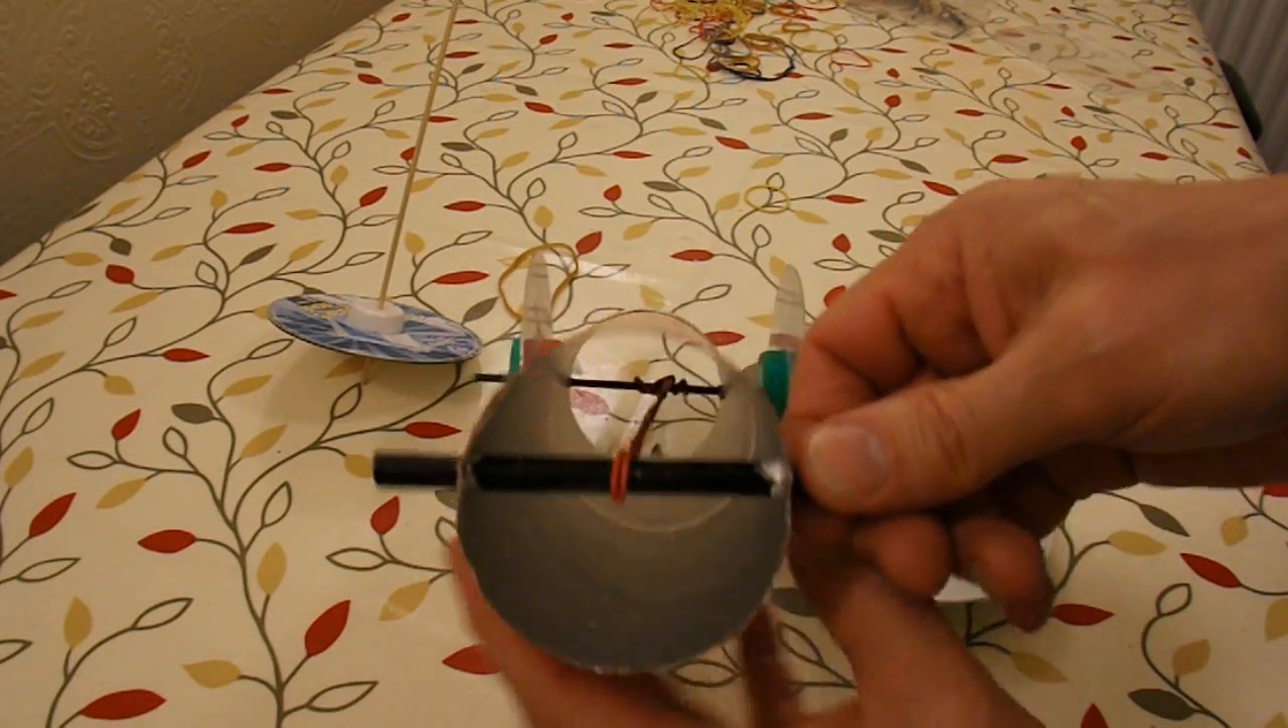Right, so now the rubber band is tied to the ball pen tube.